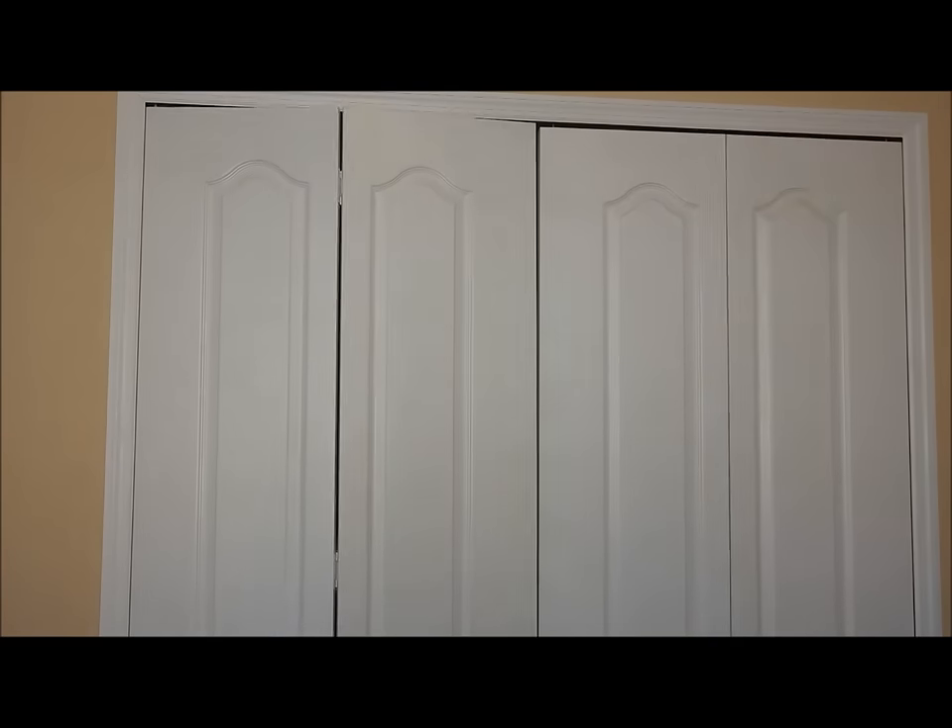Alright, as you can see, this door has an uneven gap down the middle, uneven reveal around the top.